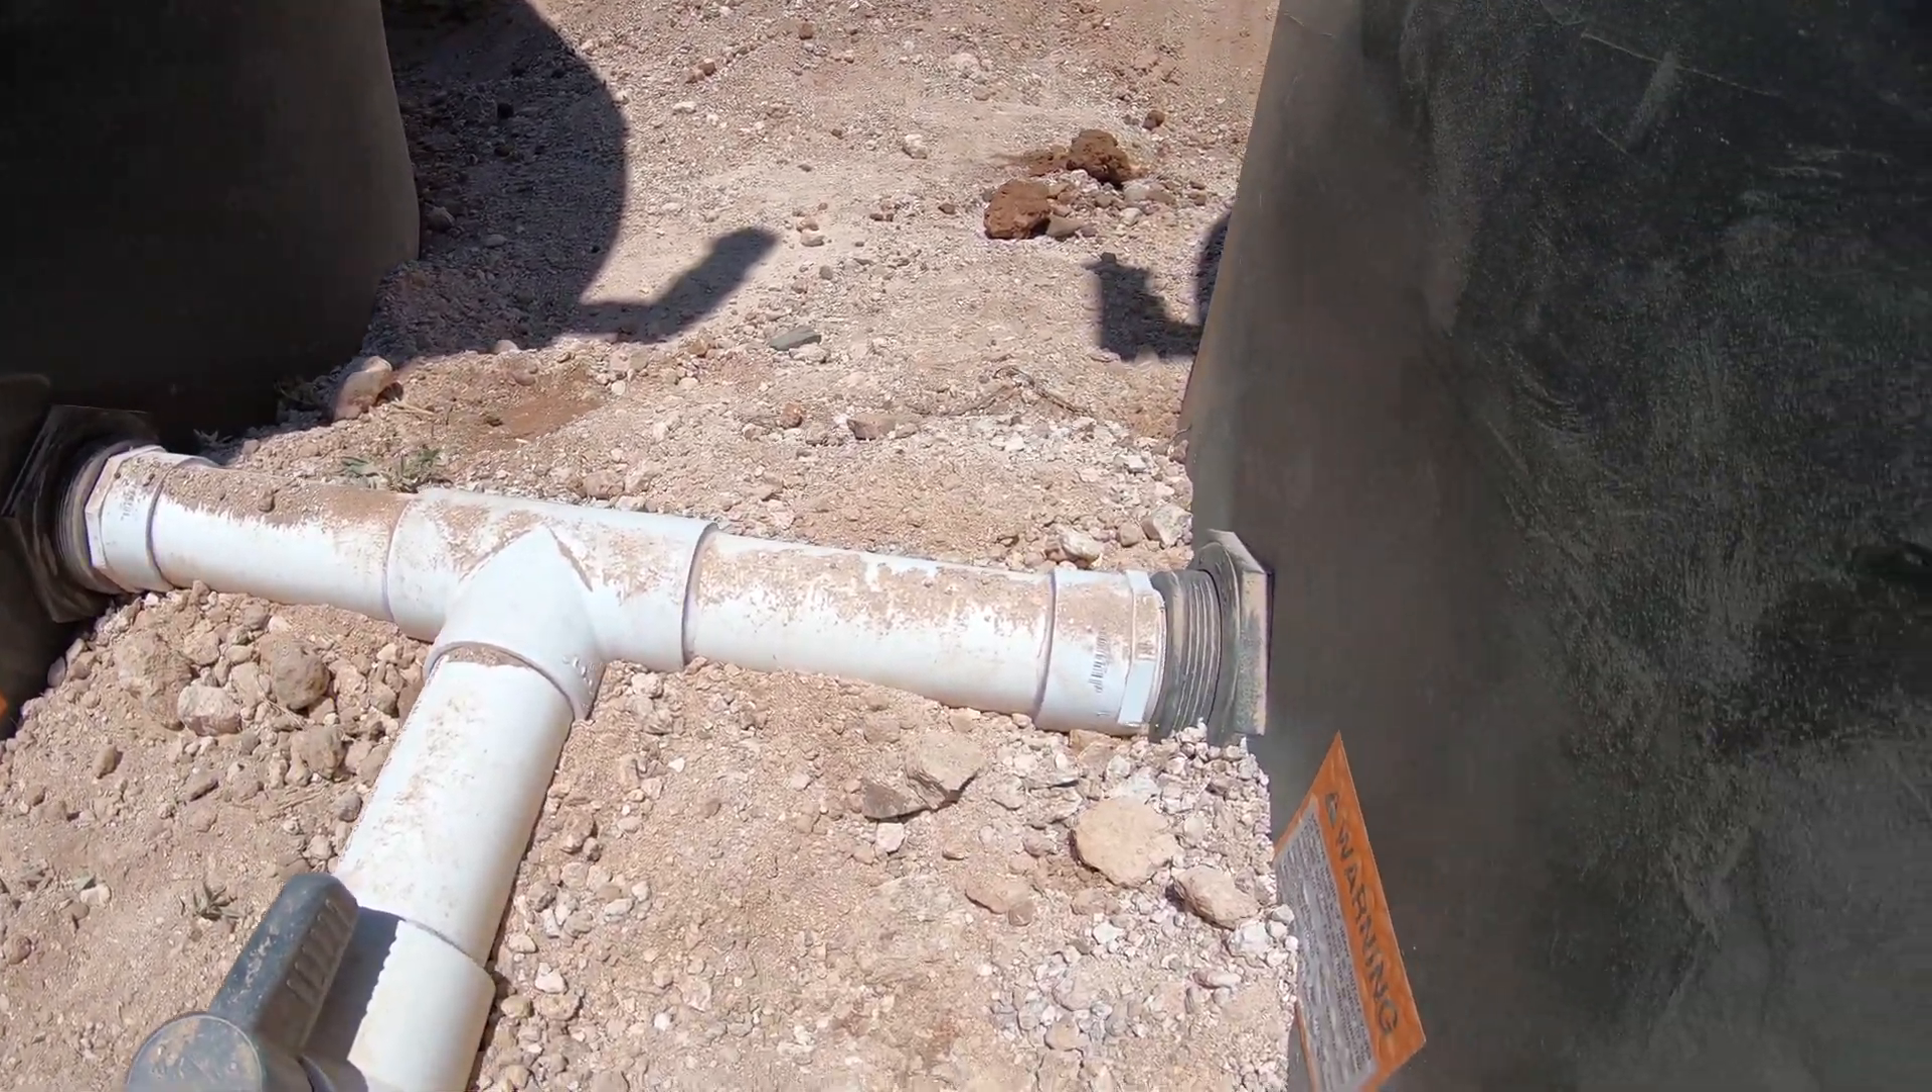The other thing I have to do is I put a two inch T at both of the bottom of these barrels so they'll fill up evenly.